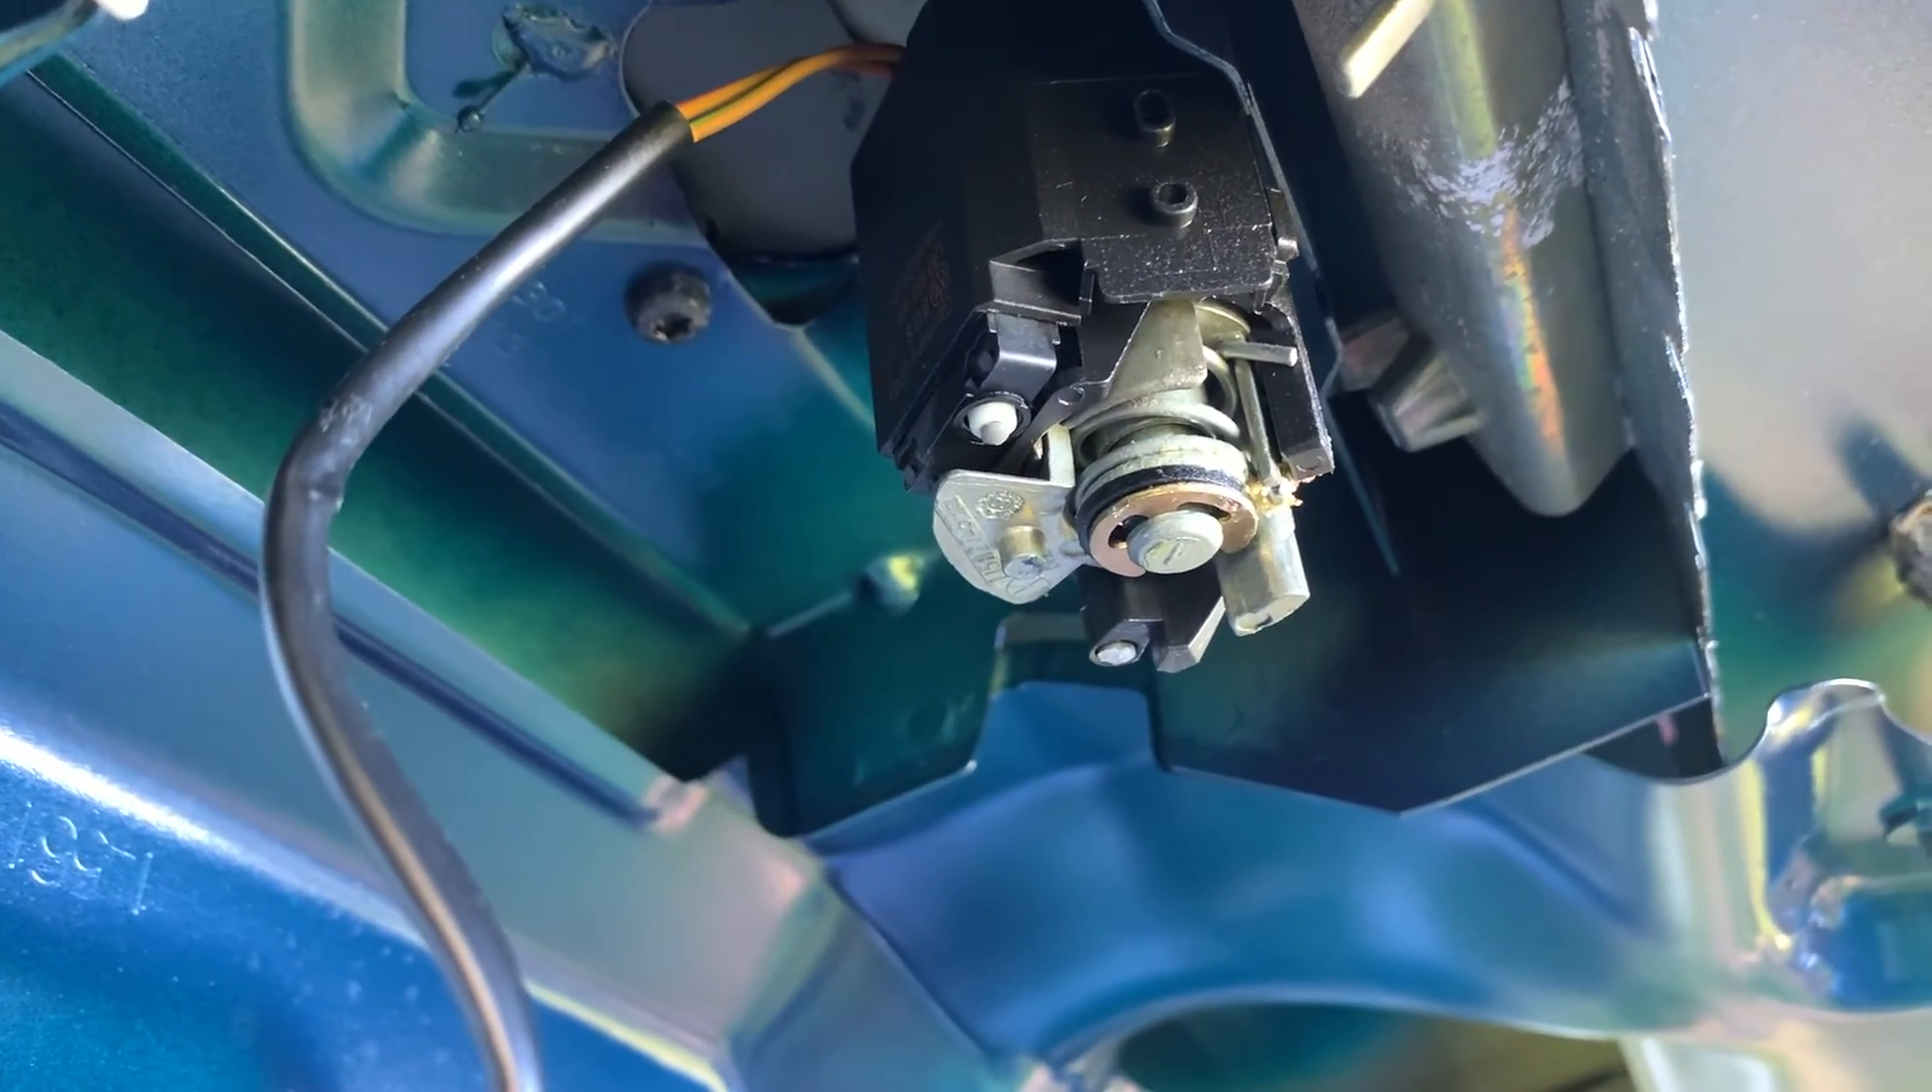So the only real thing we have left to do on this original trunk lid aside from get all the little clips off afterwards is we have to get the lock out.